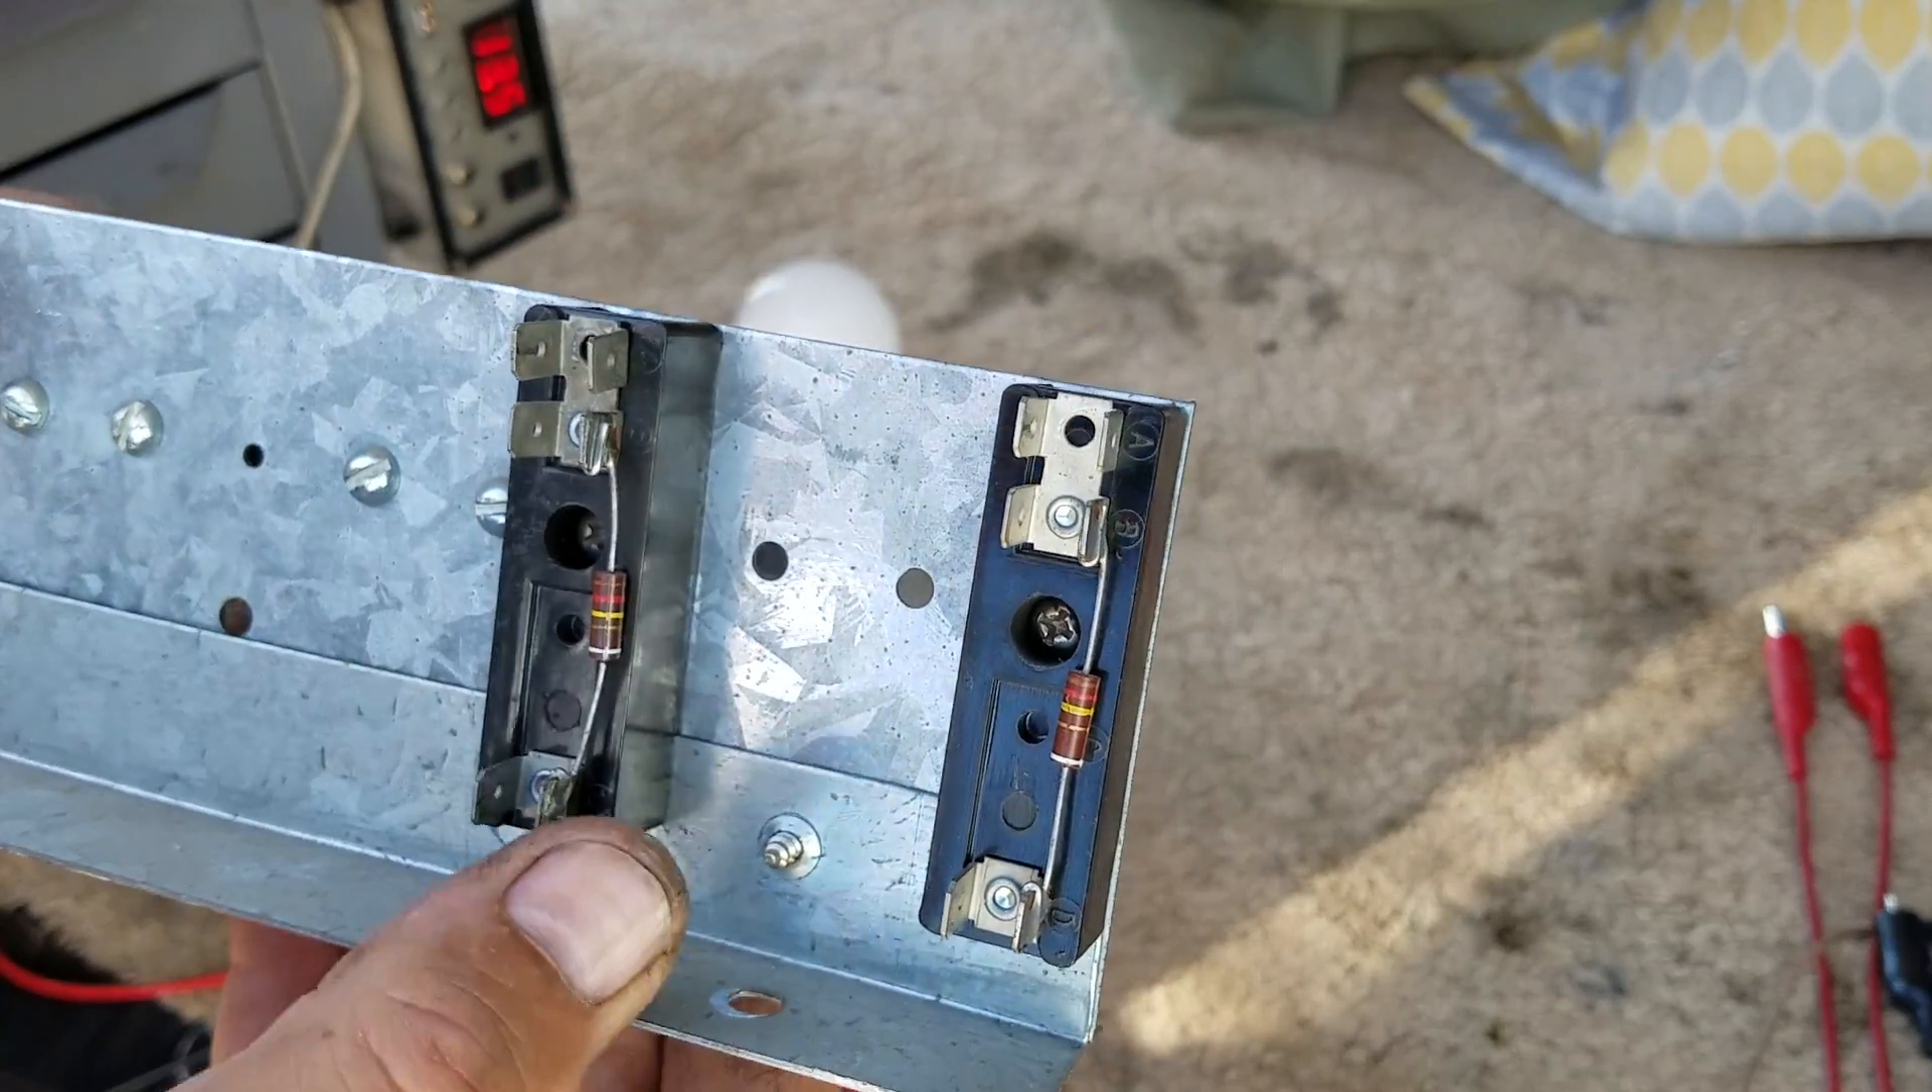And then on this side, I've got the blocks with the resistors already in them.